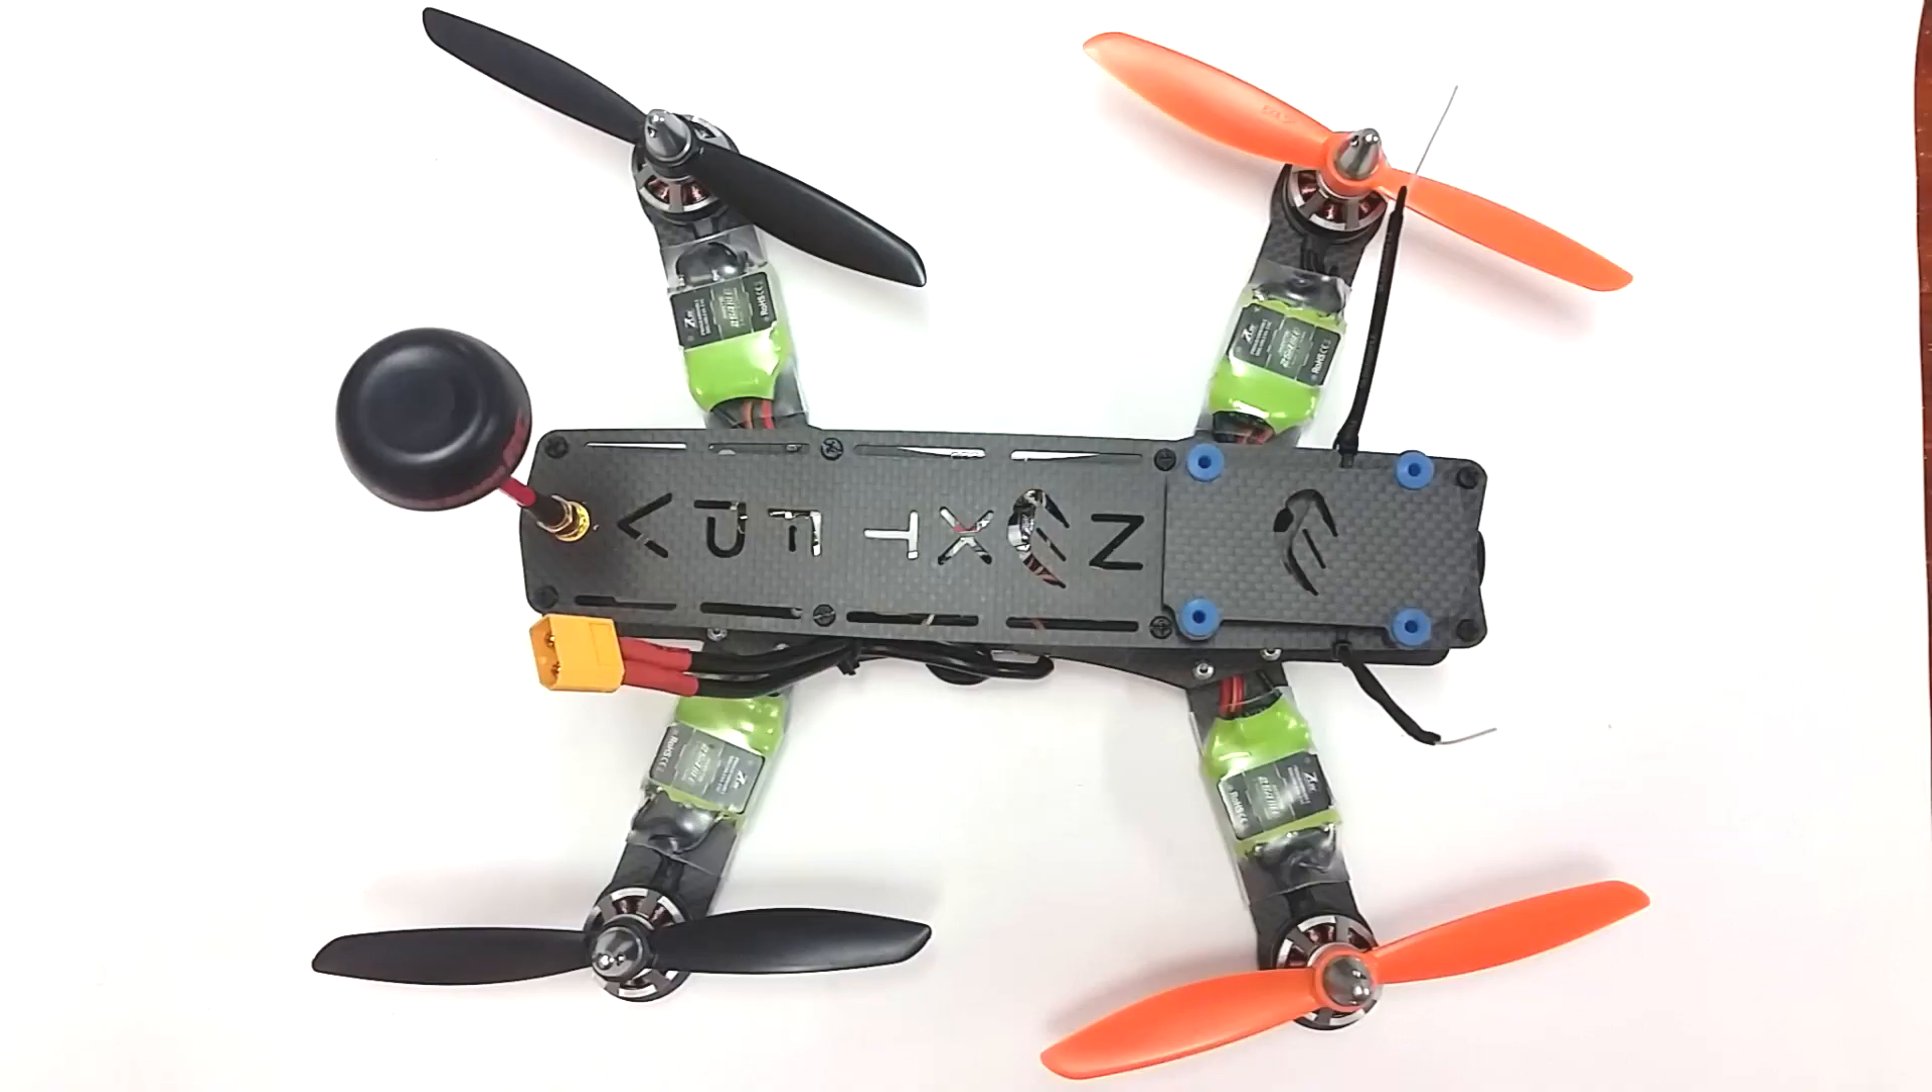You can see the aerial mounted on the back with the pigtail.